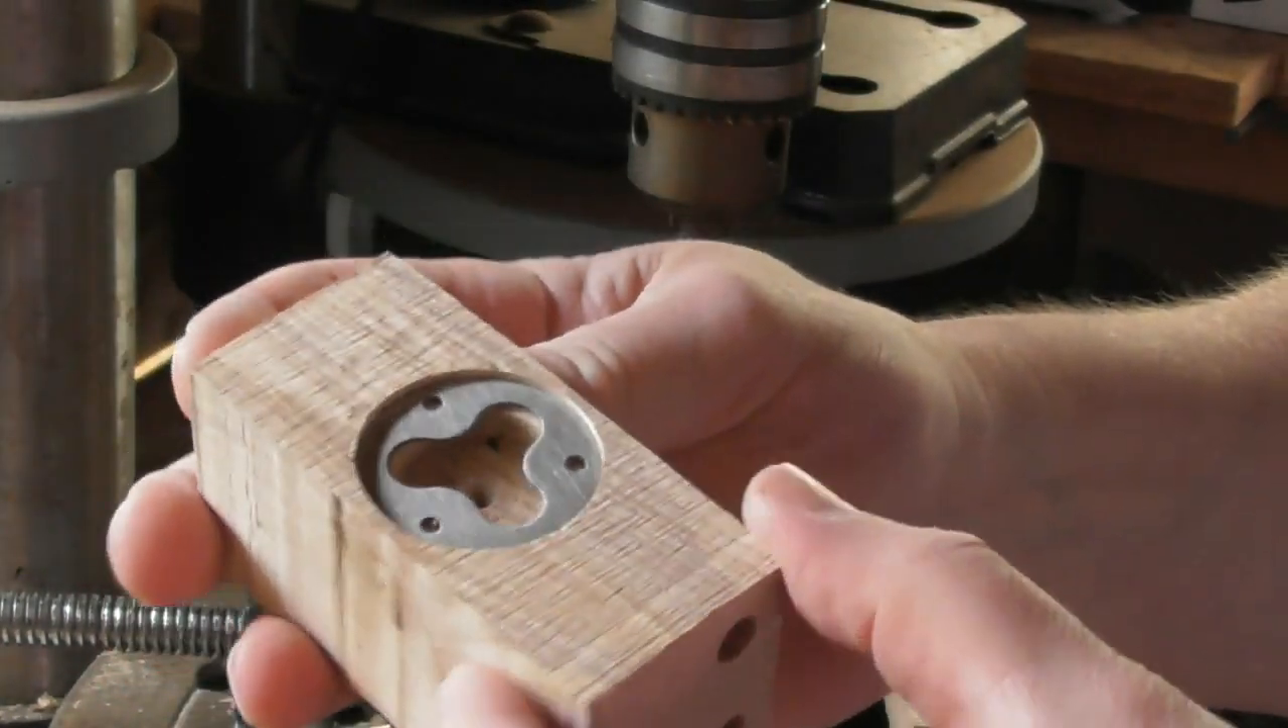So we can now pop that in there and you will see essentially what we've made is a bottle and all we need to do now is just screw the three screws in there and that's it finished.